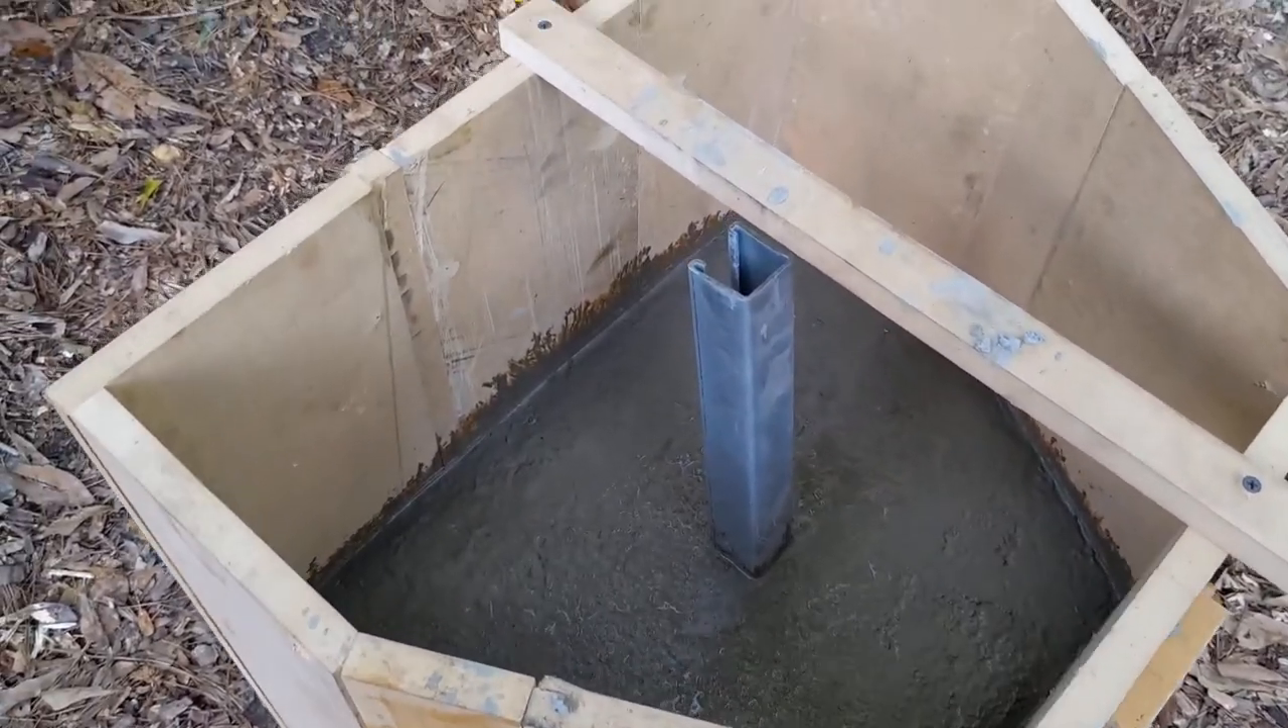I almost forgot to insert a vertical member for the top link to engage in.